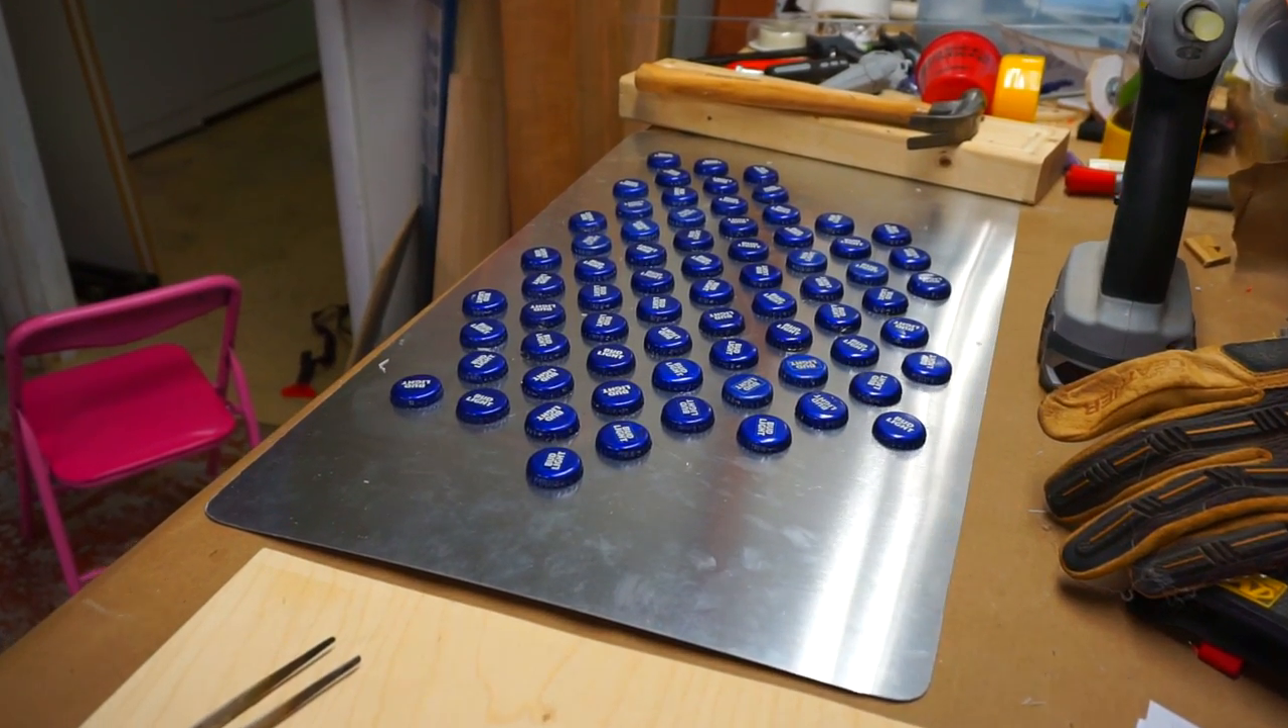So you'll notice I didn't mount caps on the entire back. I left spots blank where you couldn't see behind there, and this will give me a place to mount this thing later.